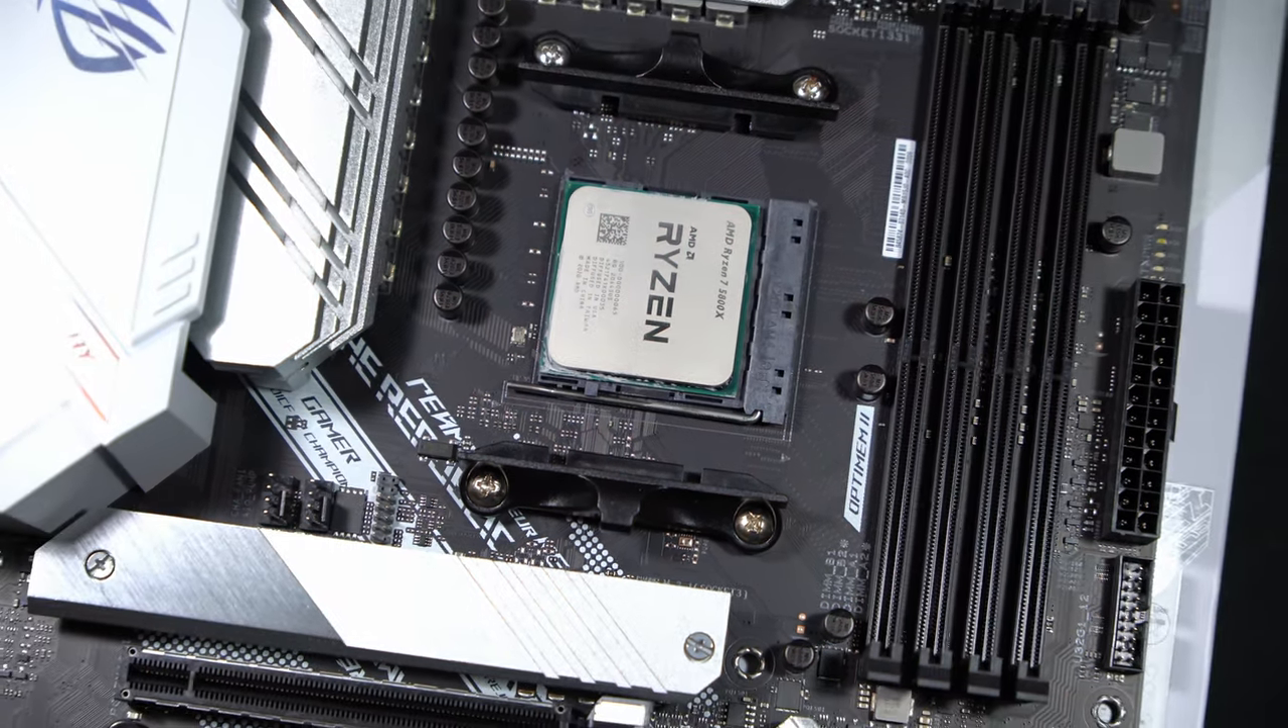Il processore adesso è installato sulla scheda madre.